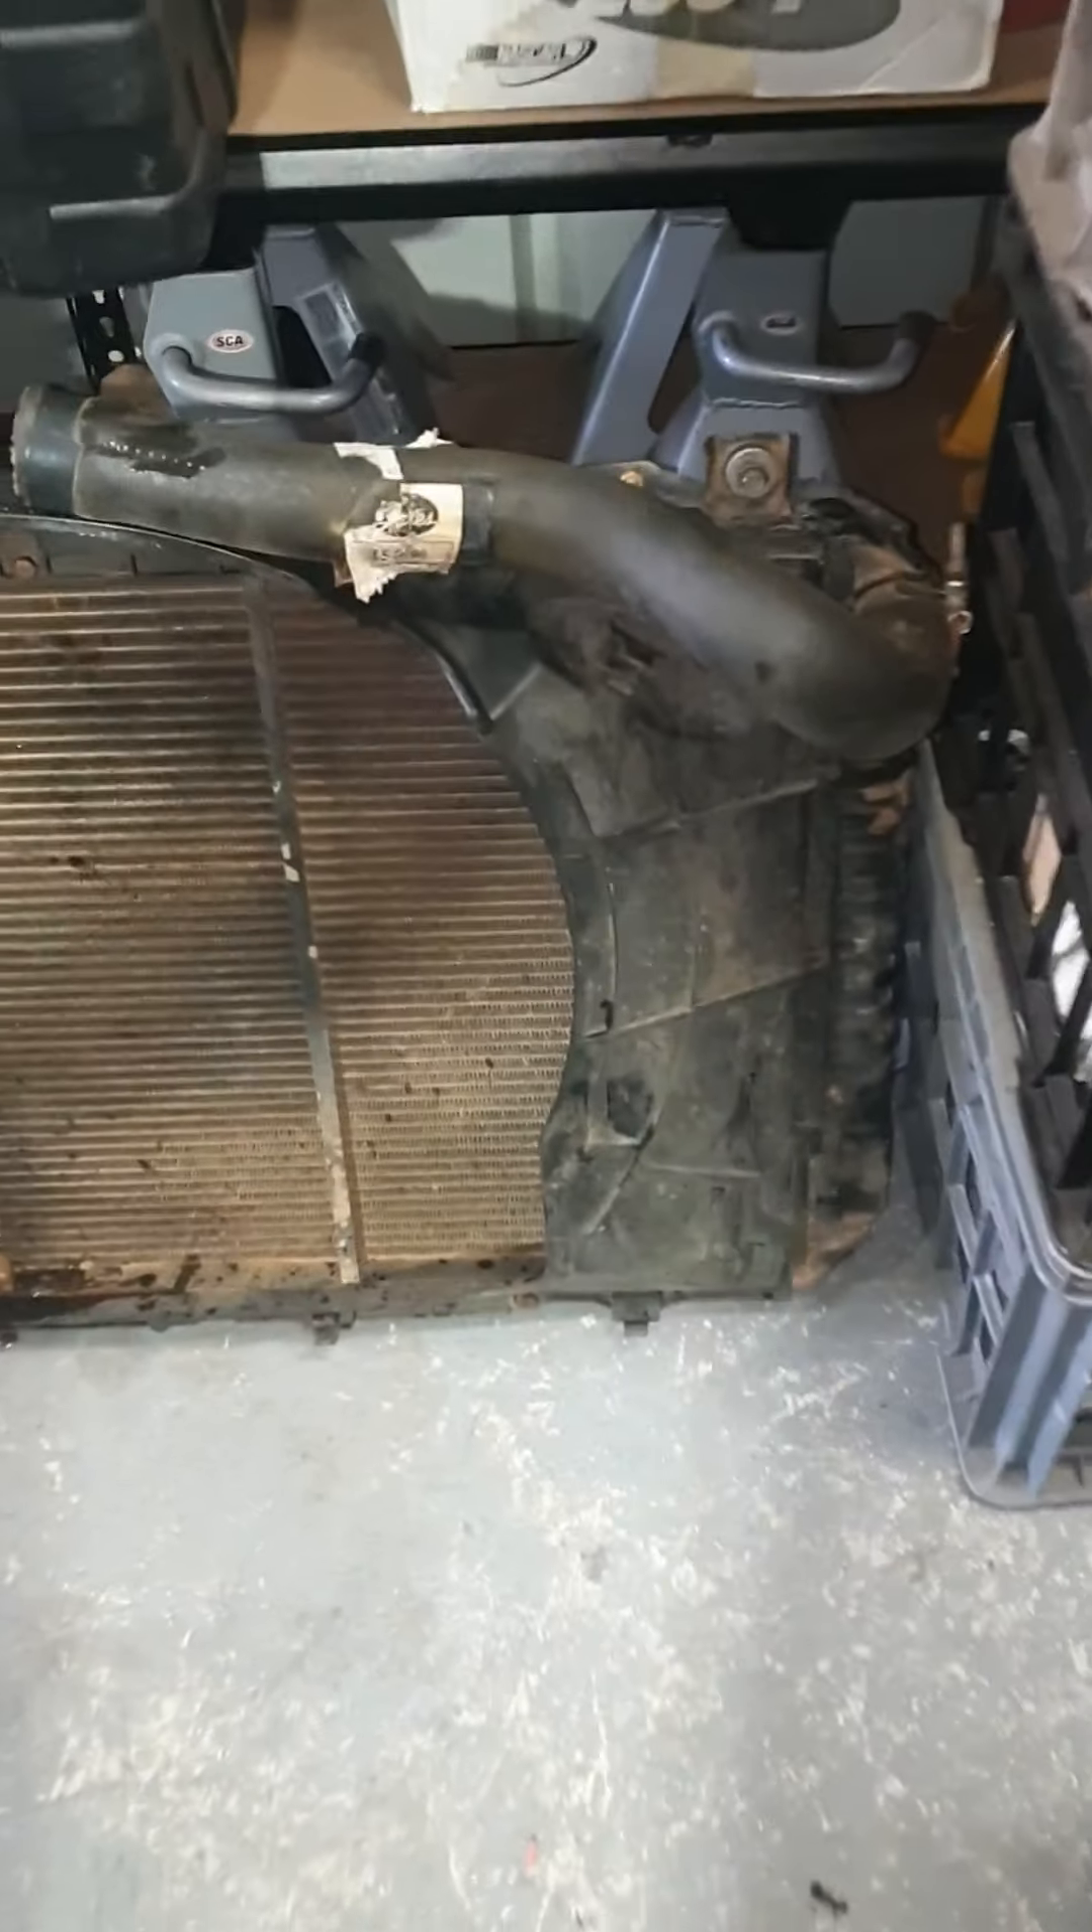Now that's a radiator out without having to remove the hosing.